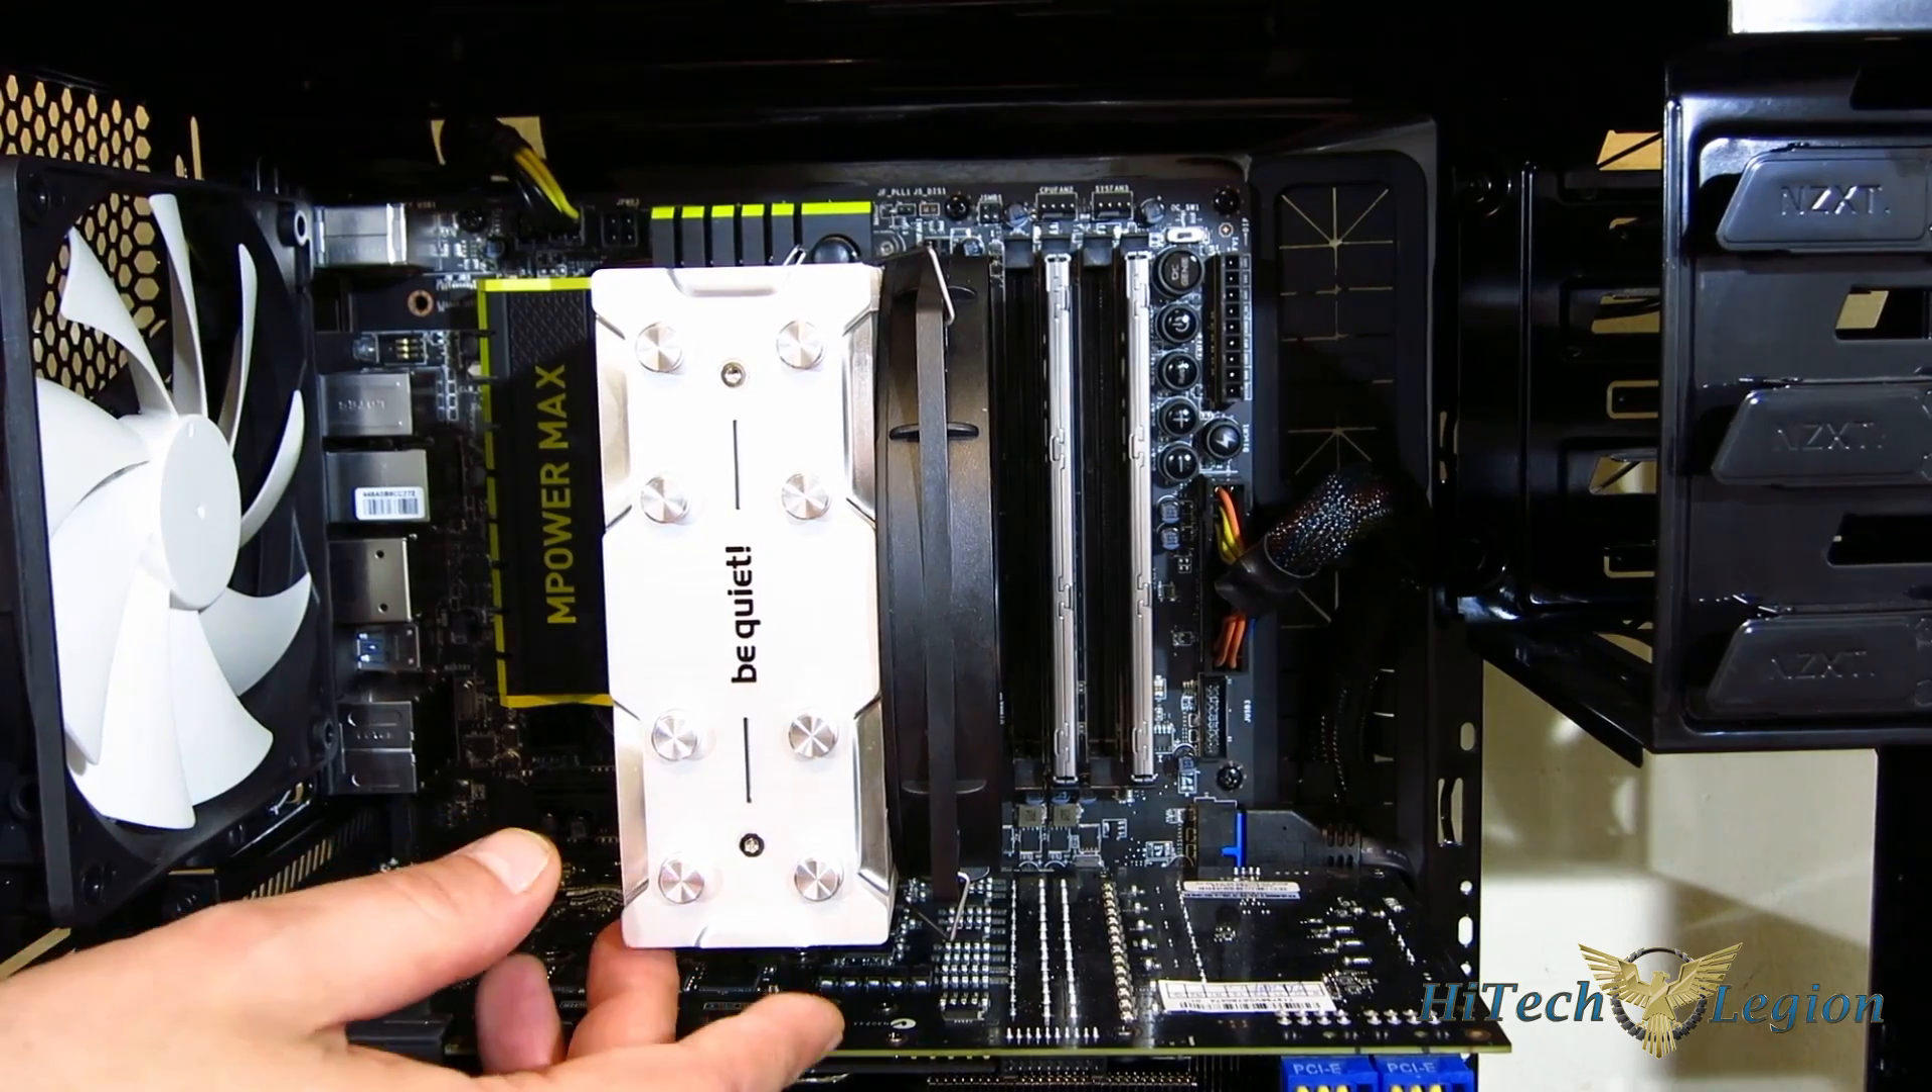All installed in the case, the Be Quiet Shadow Rock Slim, obviously, is a very, very nice looking cooler.